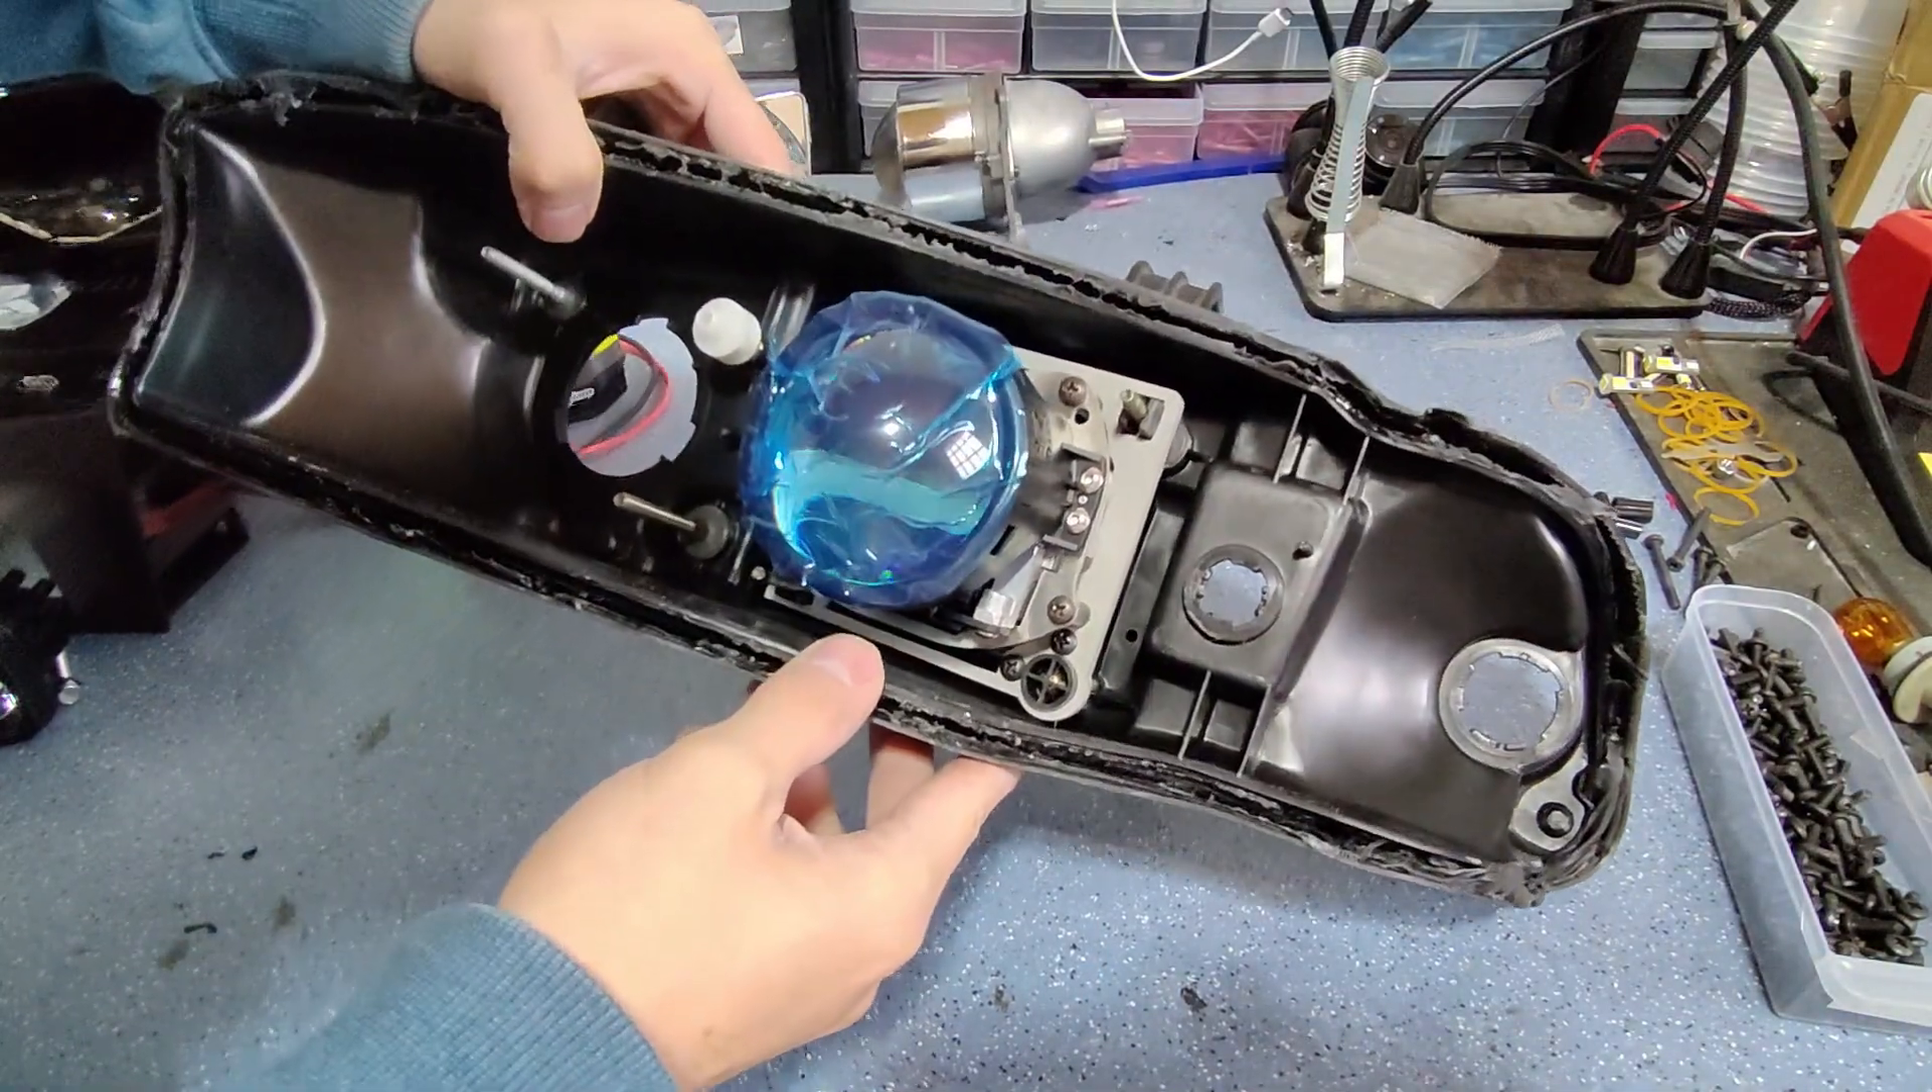Now our projector is completely installed retaining the factory adjustment and positioning.